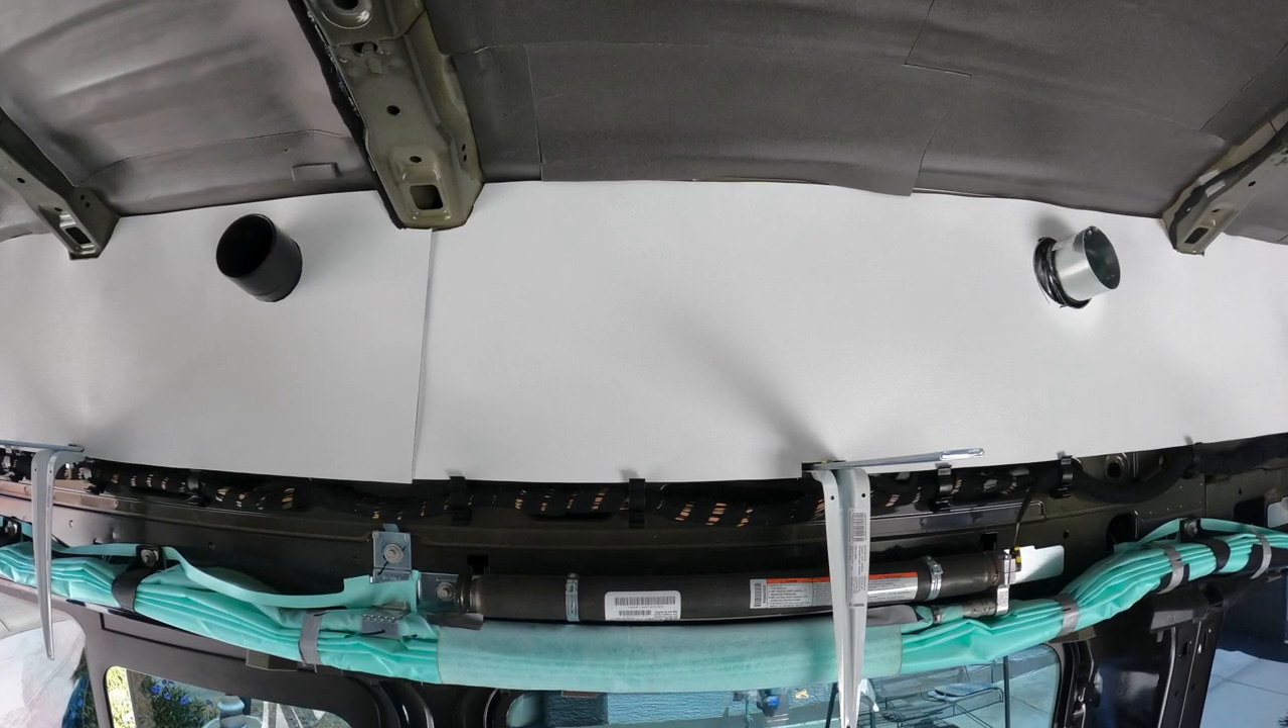After teasing my mom for a bit about gluing her fingers together we went ahead and got the poly wall up.